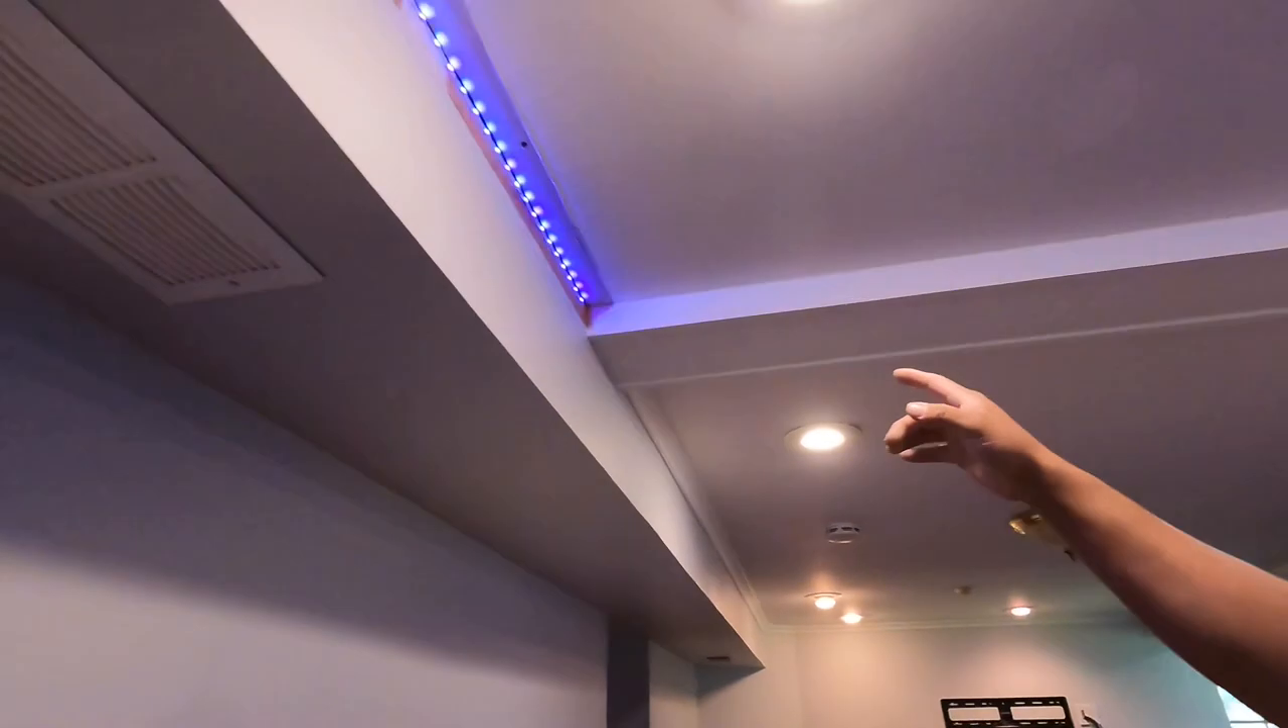So we've got our strip lighting up until the point where we want it.